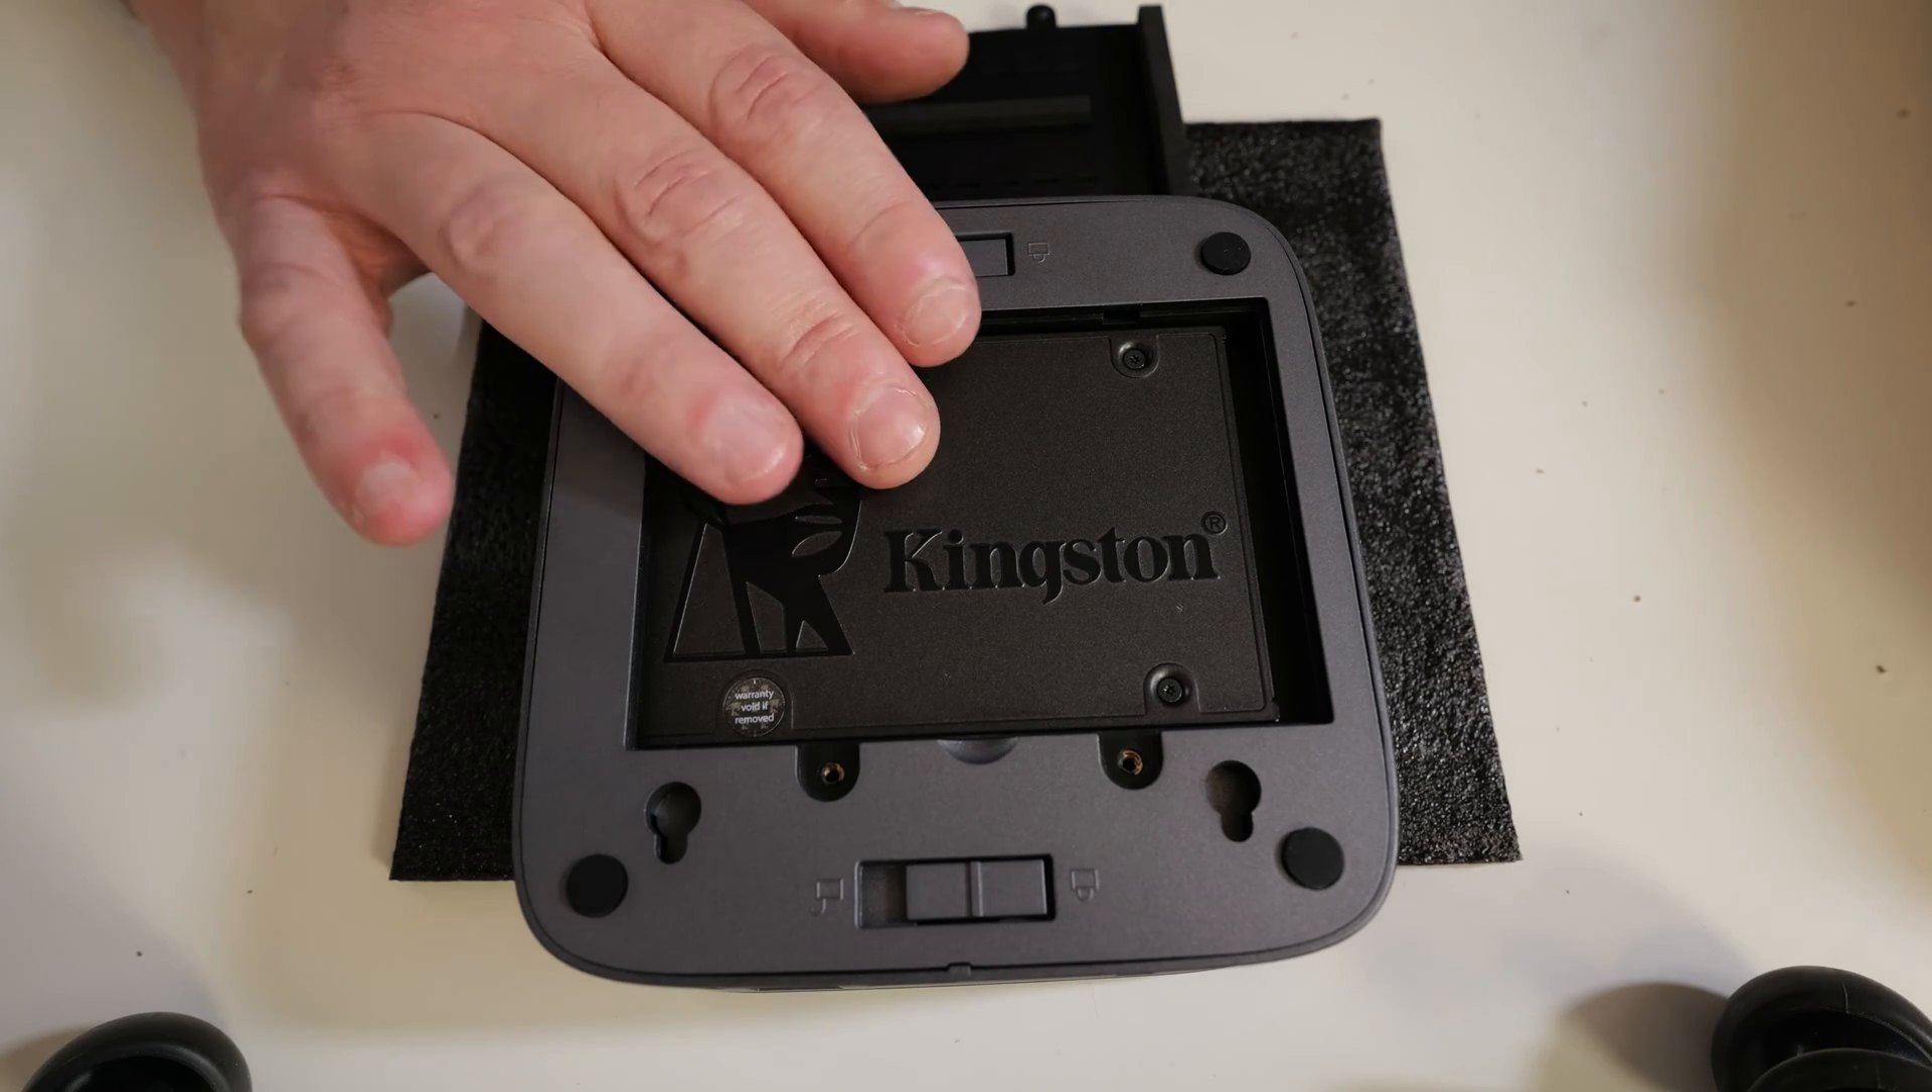And there we go. That is the drive attached.